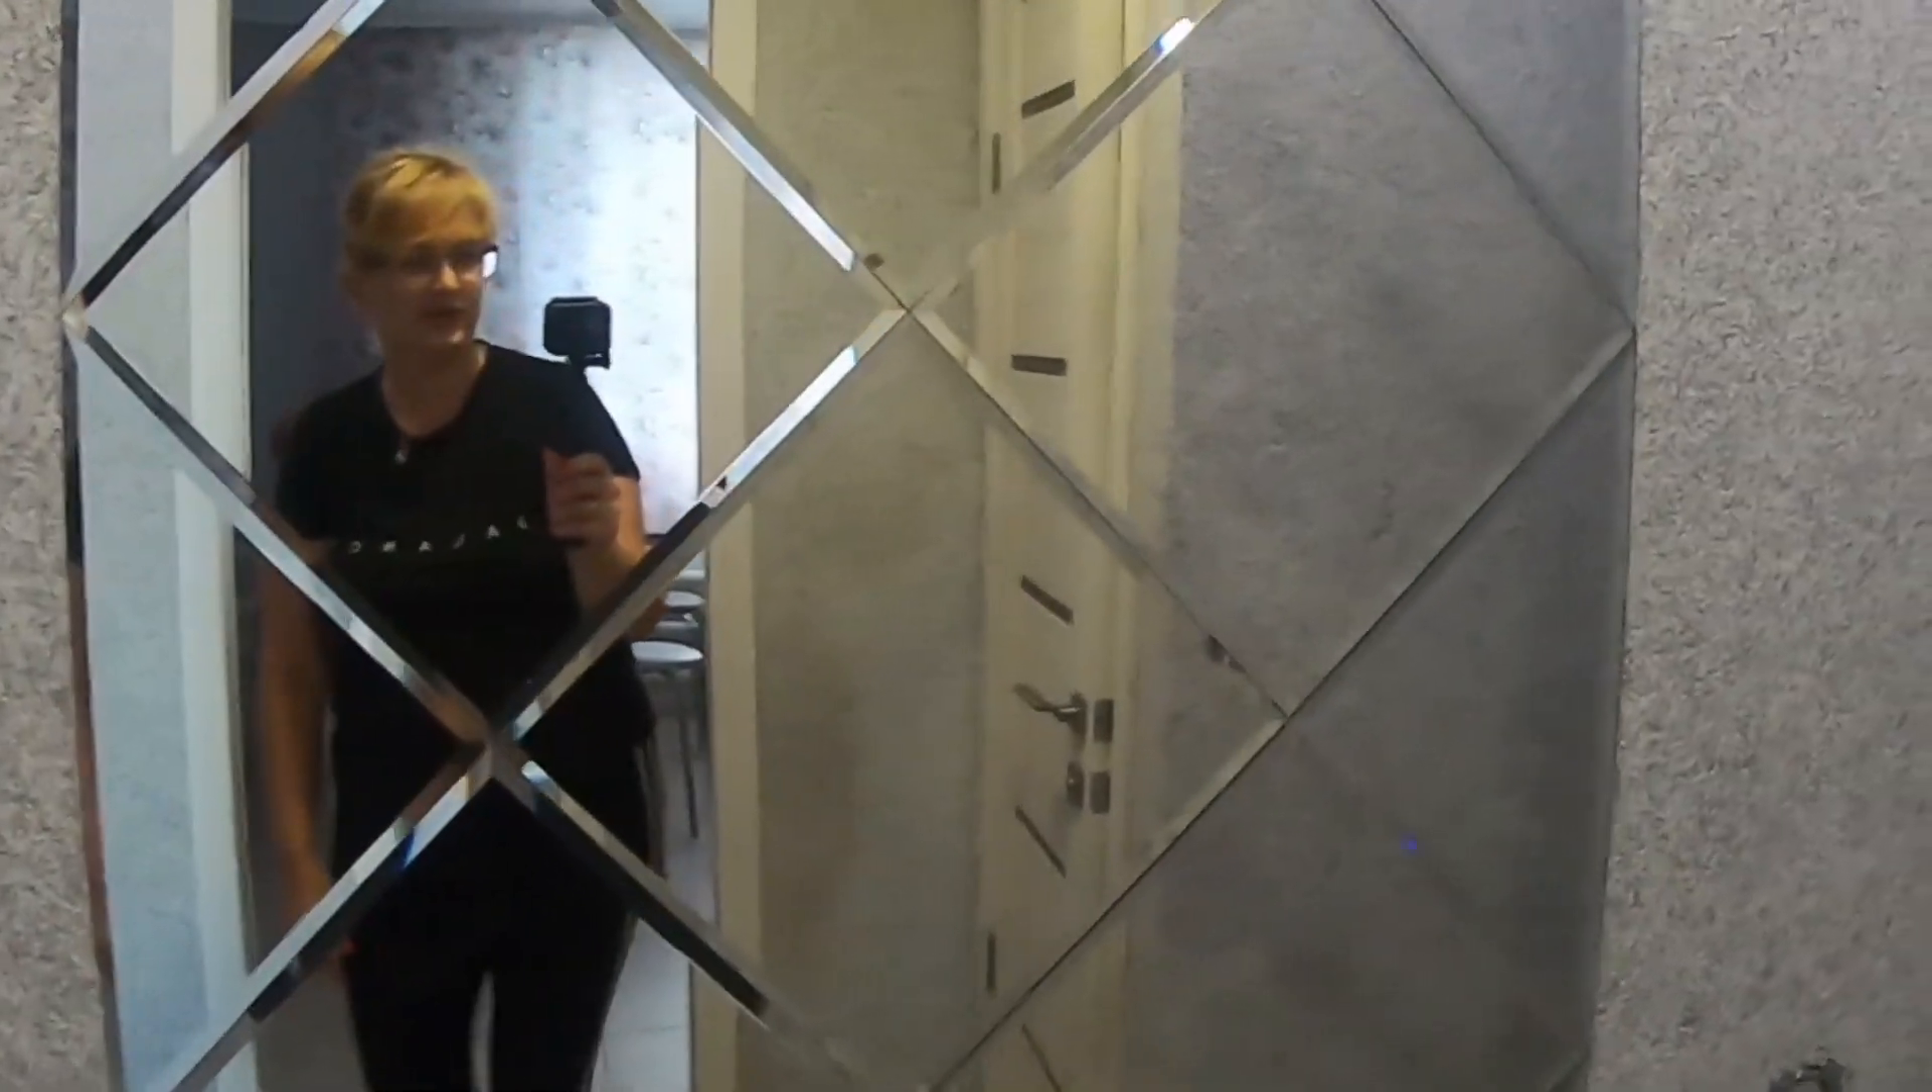И приклеили вот такое зеркало у нас теперь в прихожей.